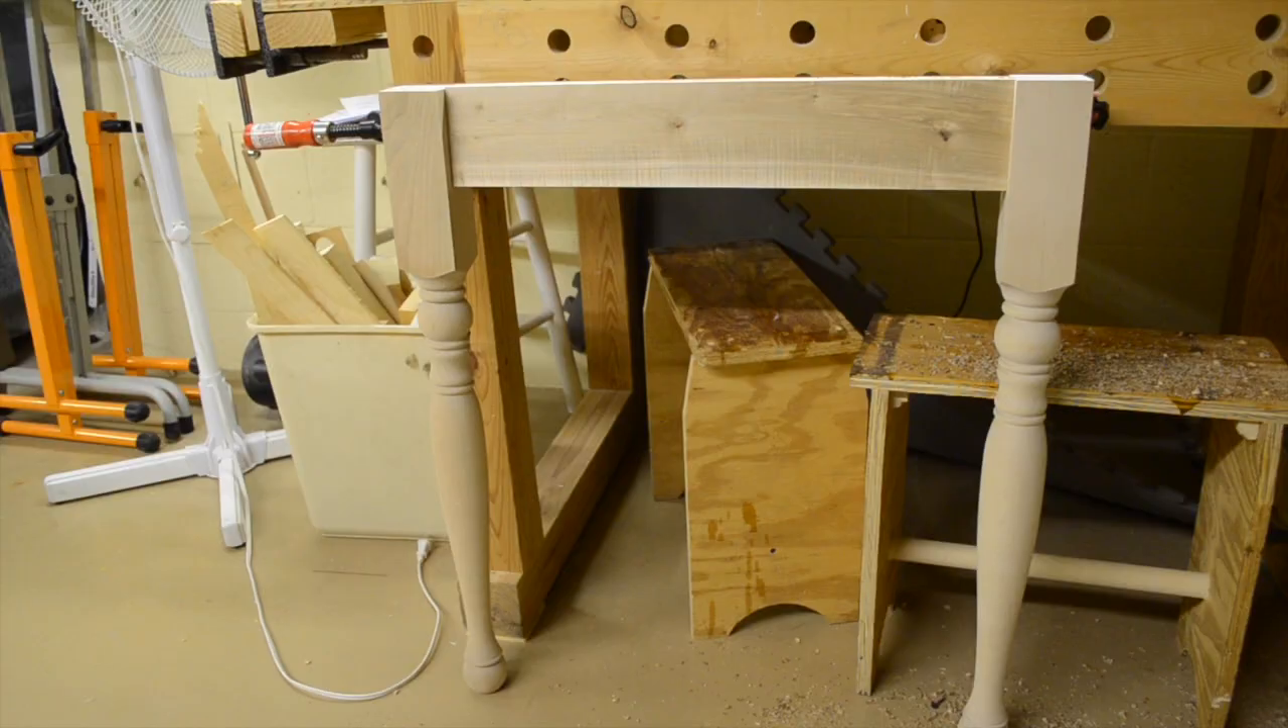At this point, all the holes are drilled, and it's time for a test fit, and after a little bit of persuasion to get it in, it looks really good.